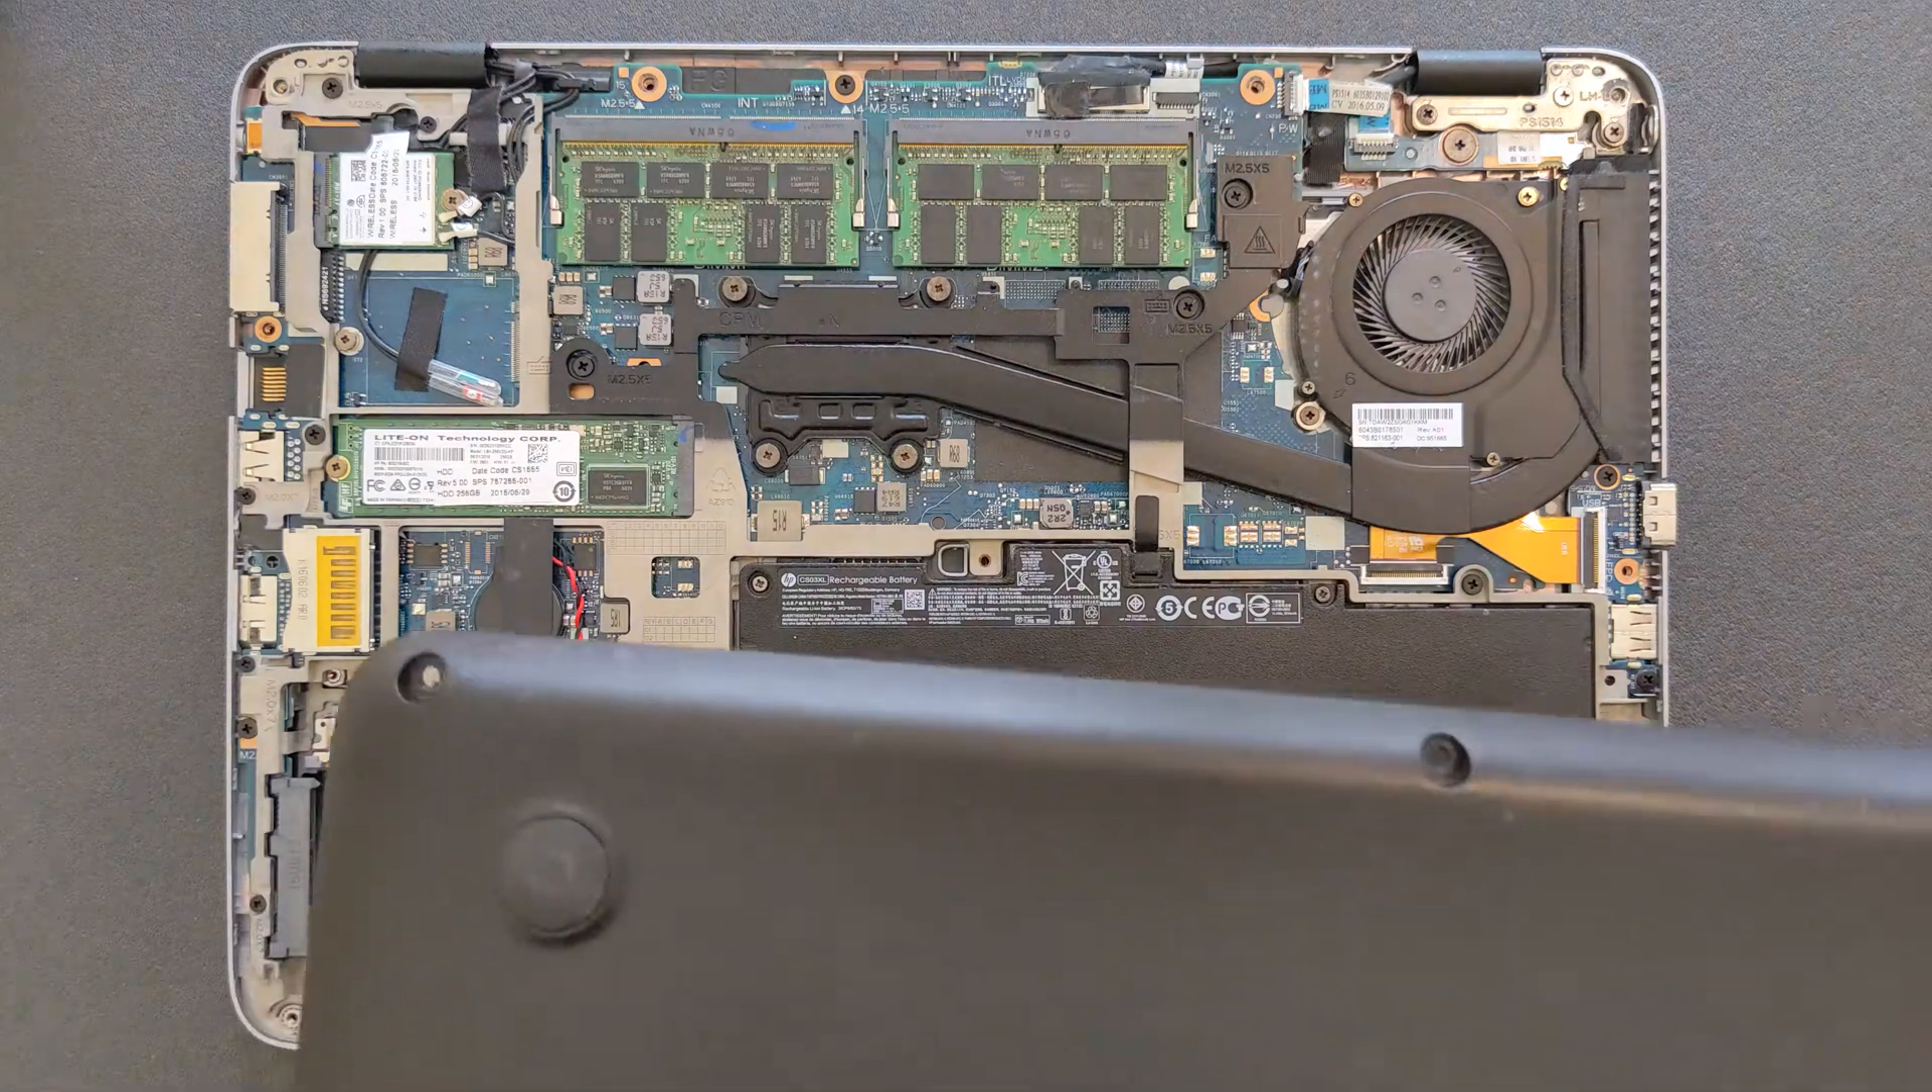That's it ram upgrading is done all left to do now is uh put your back panel back again.